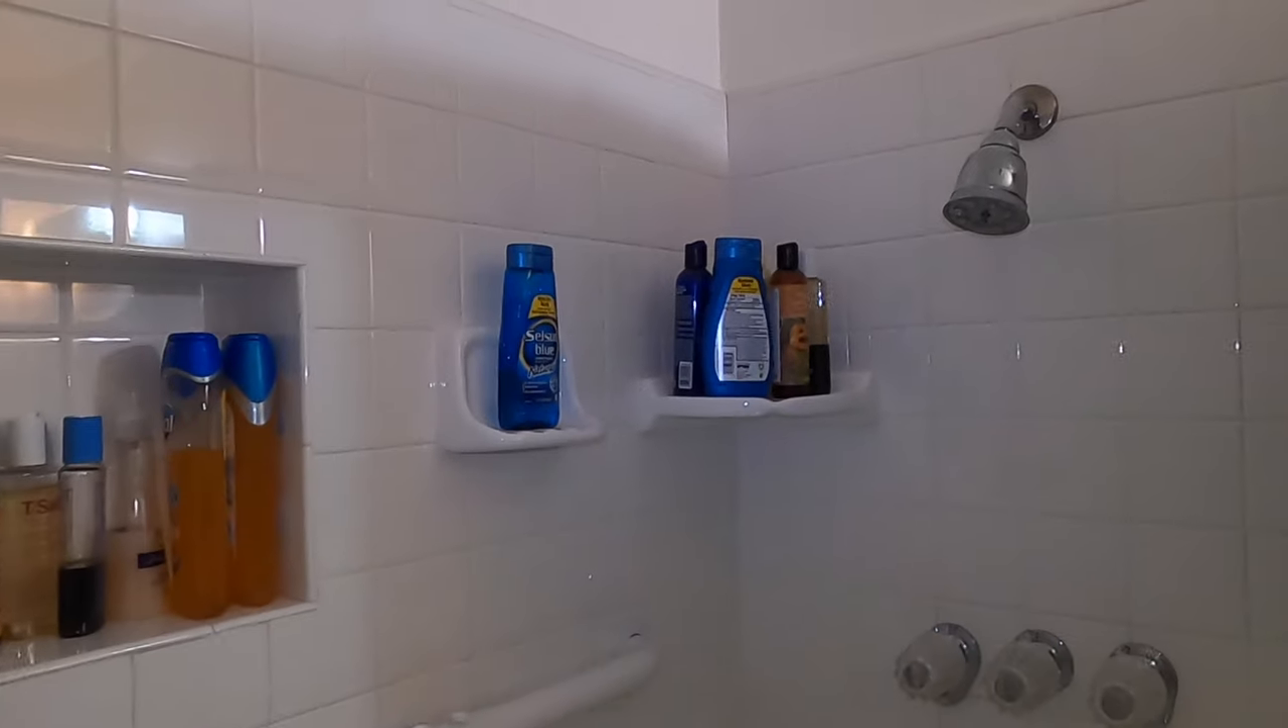We've got the shower heads back on and that's it.